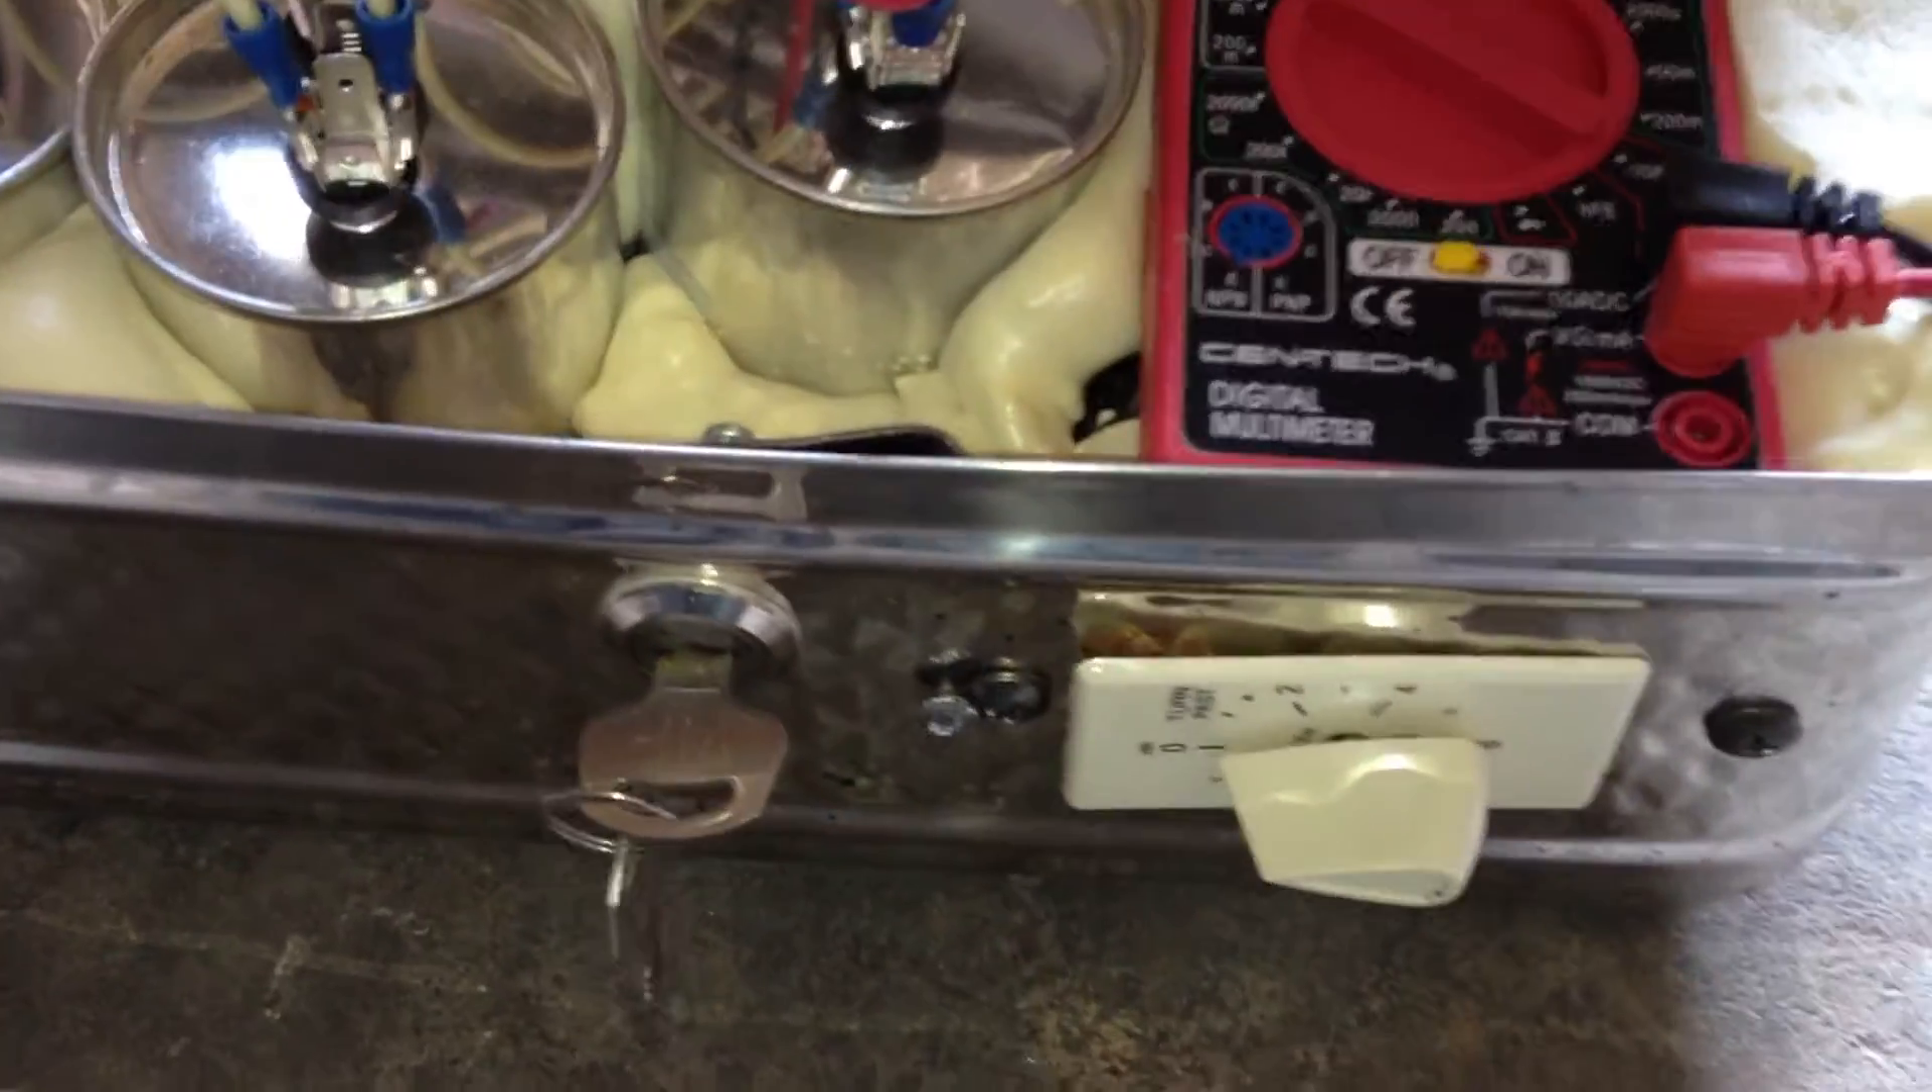I got the multimeter foamed in there as well, nice and secure.